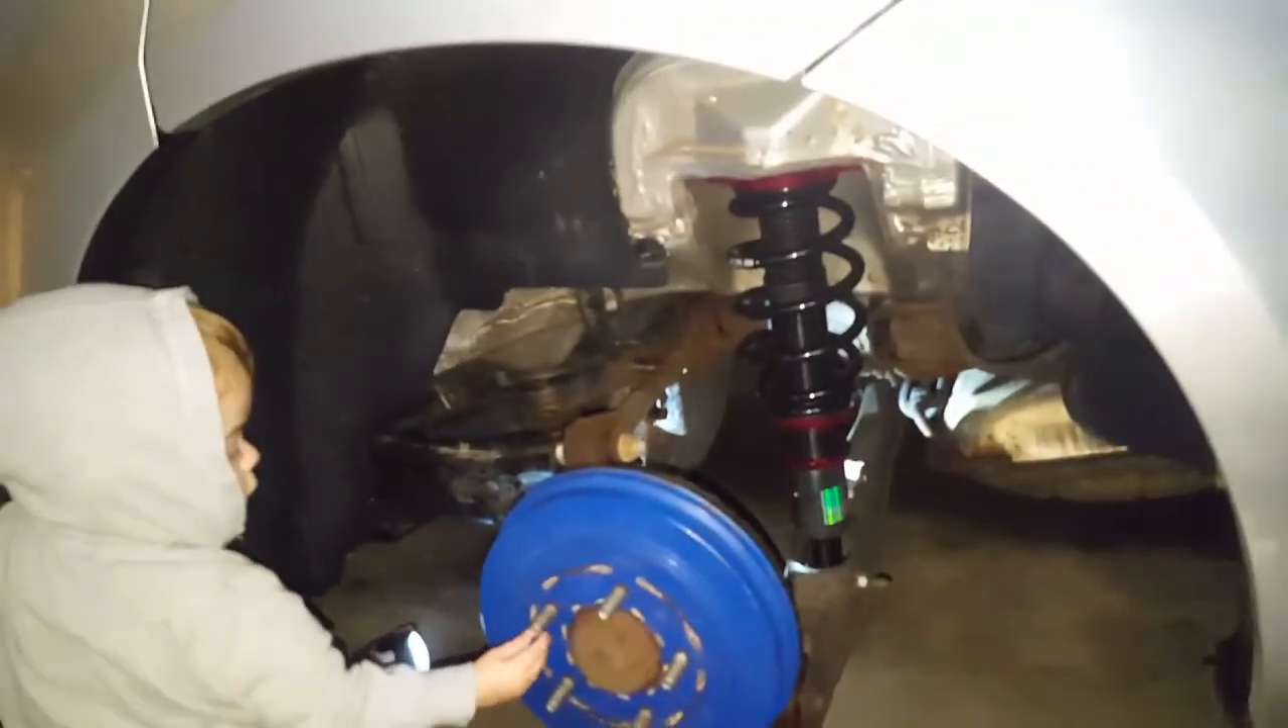Alright, so all that I have to do left is put the last tire on and then take her for an alignment.